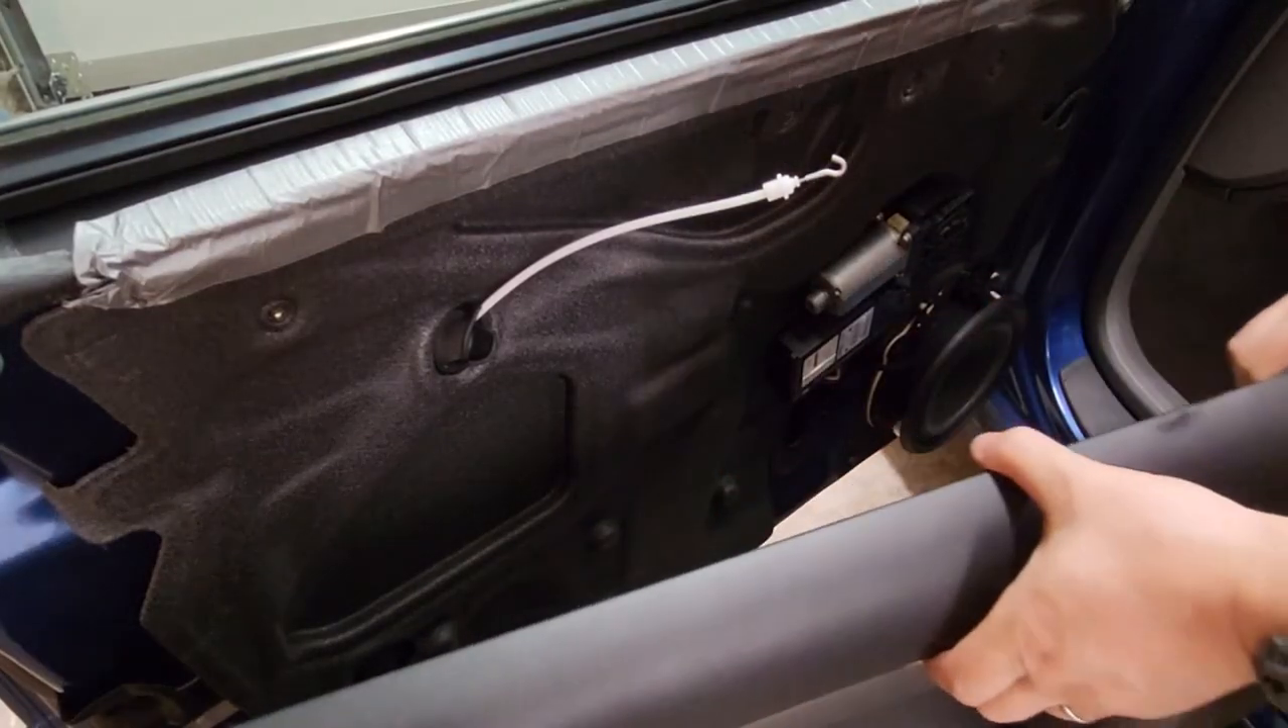And then our door panel is now free and you can access the back of the door to do whatever it is you need to do.